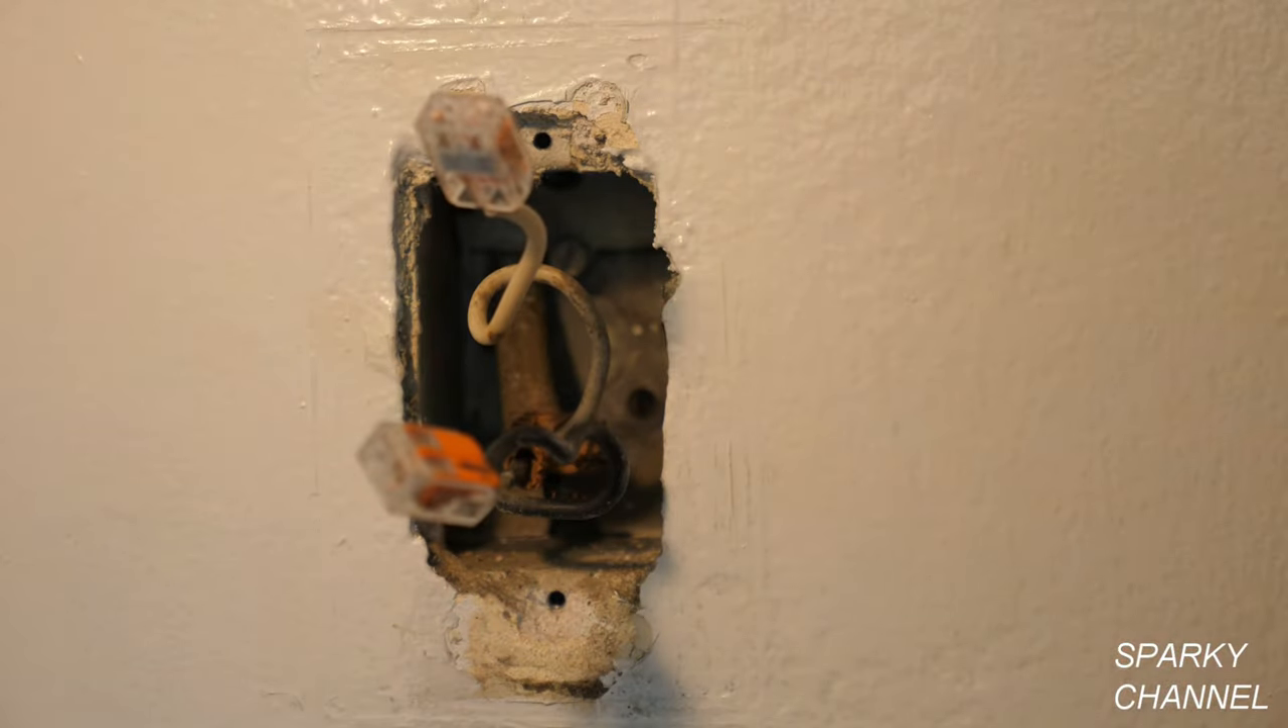Now I've put wire connectors on both of the wires and I've turned the circuit breaker on.